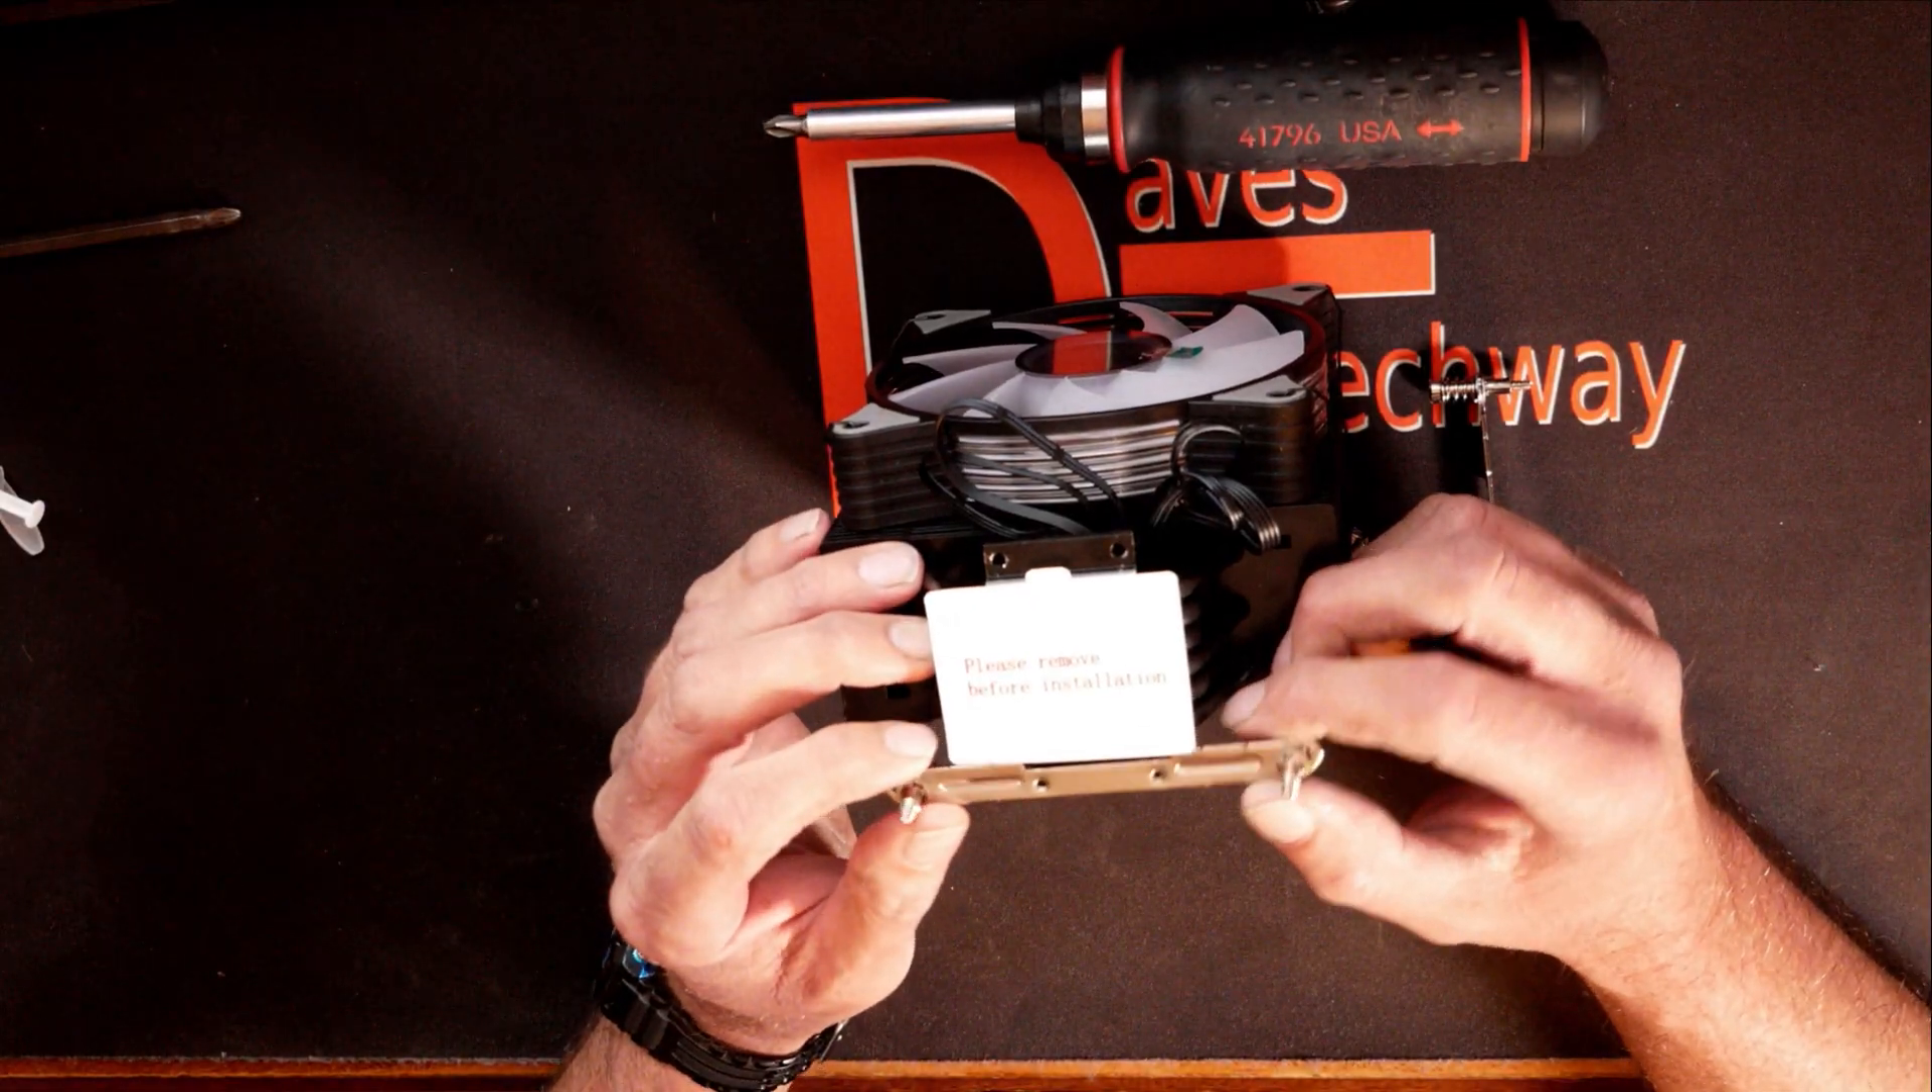And as you can see, there is a piece of paper here that we will have to remove before we install this onto the motherboard, we'll take care of that in a little bit.